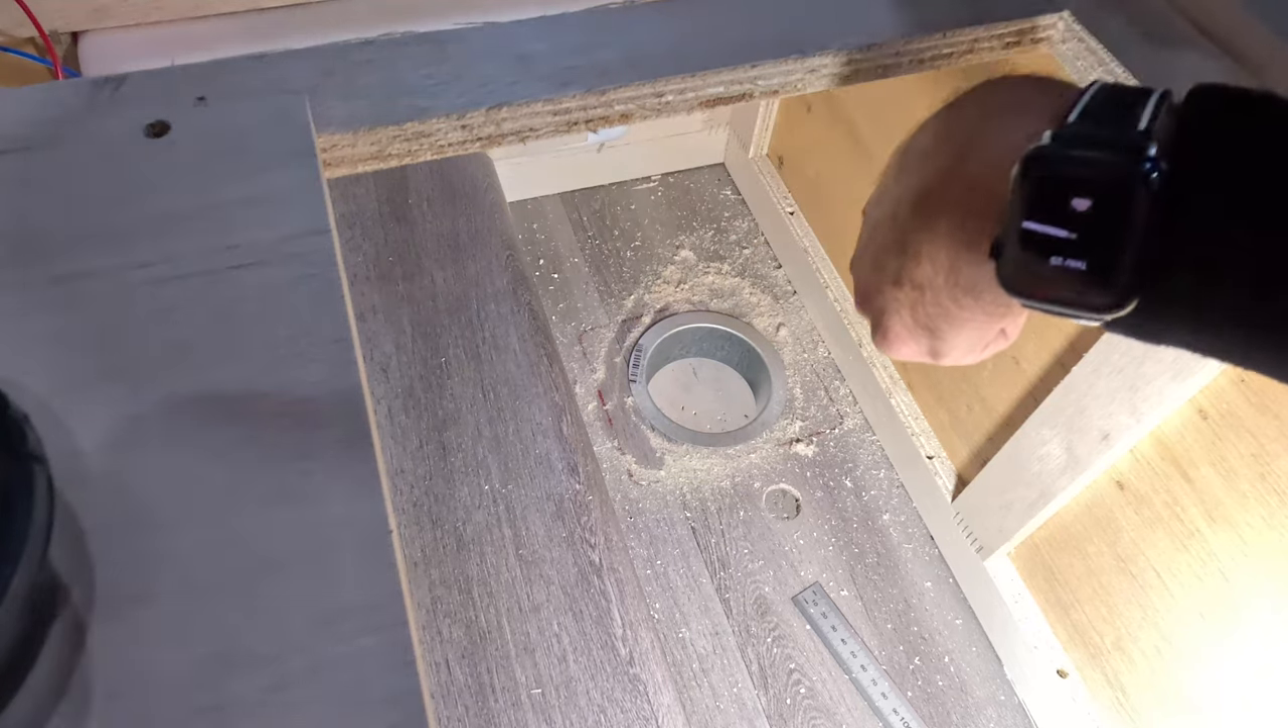I've also bought one of these little gutter or downpipe shroud i think it's about seven or eight dollars from bunnings and that'll just go in nicely just there which it does.